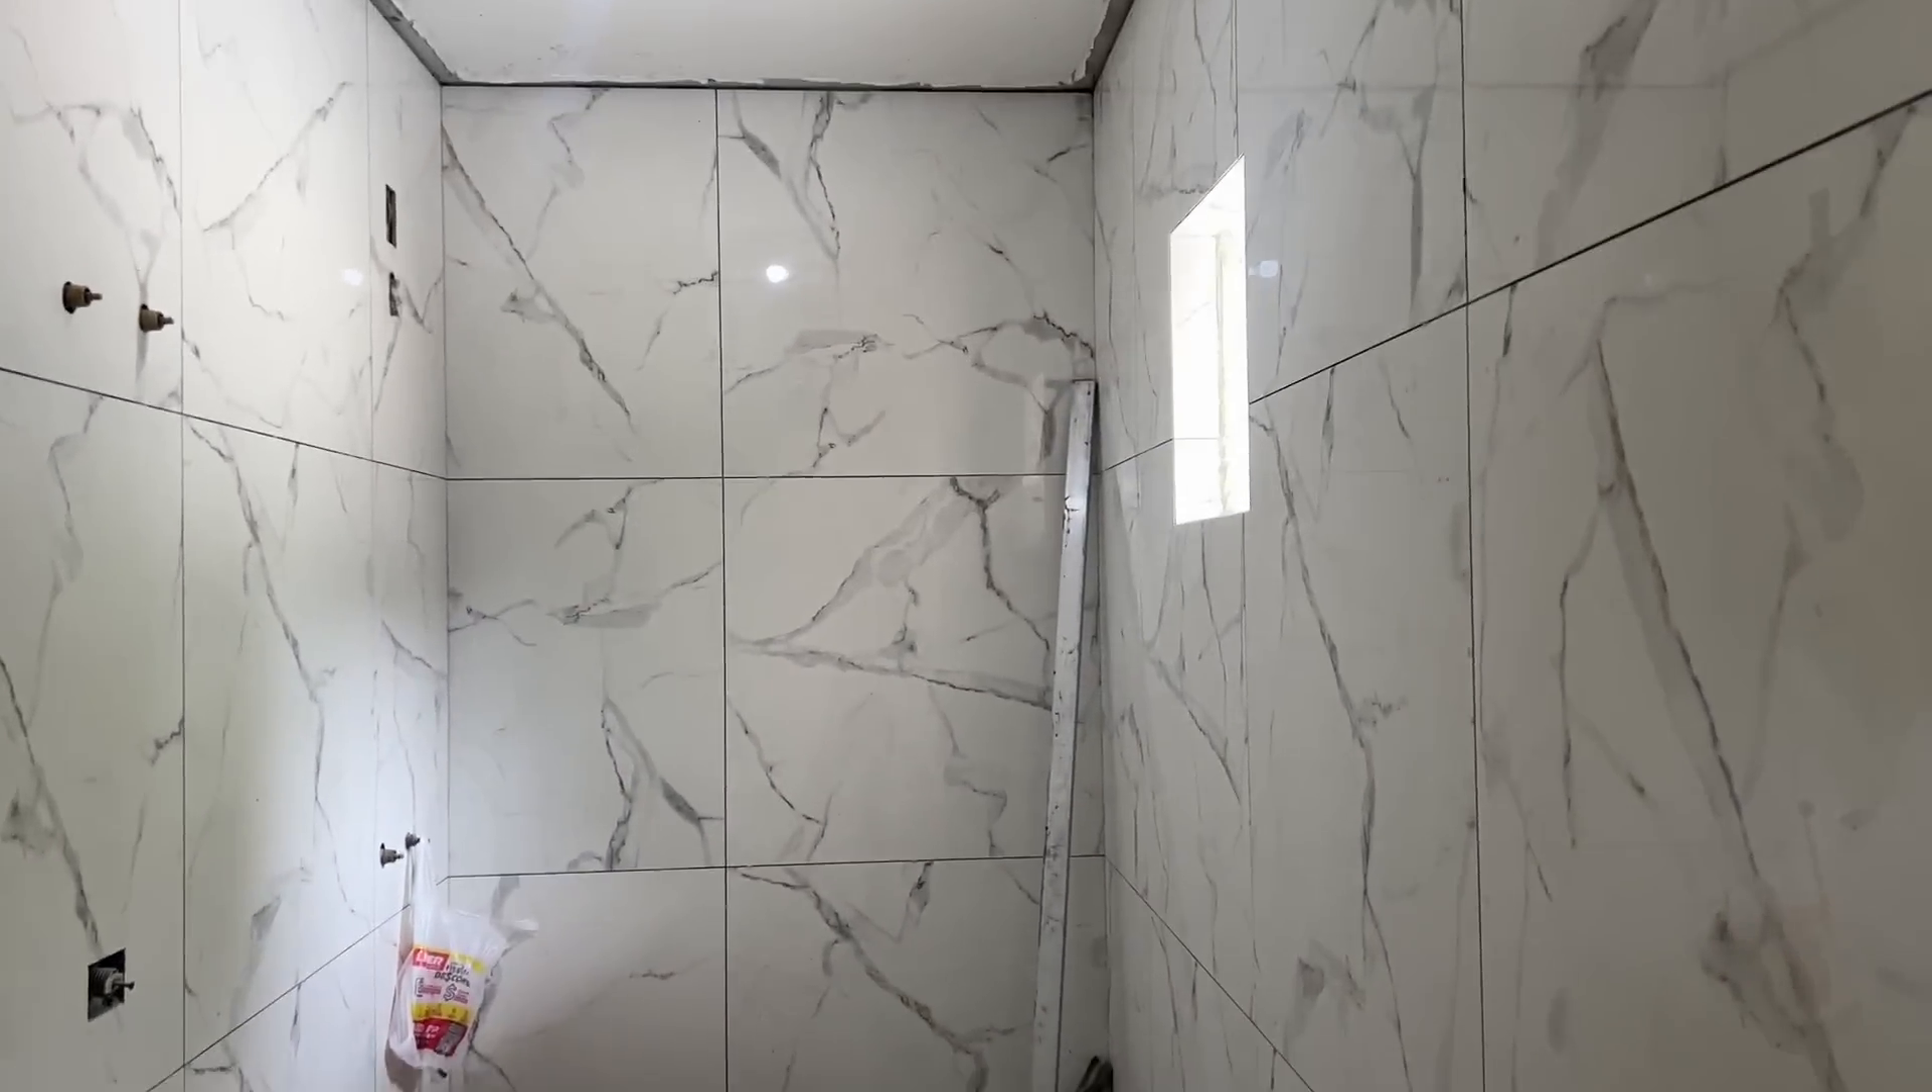Então temos aqui toda a parede já colocada.